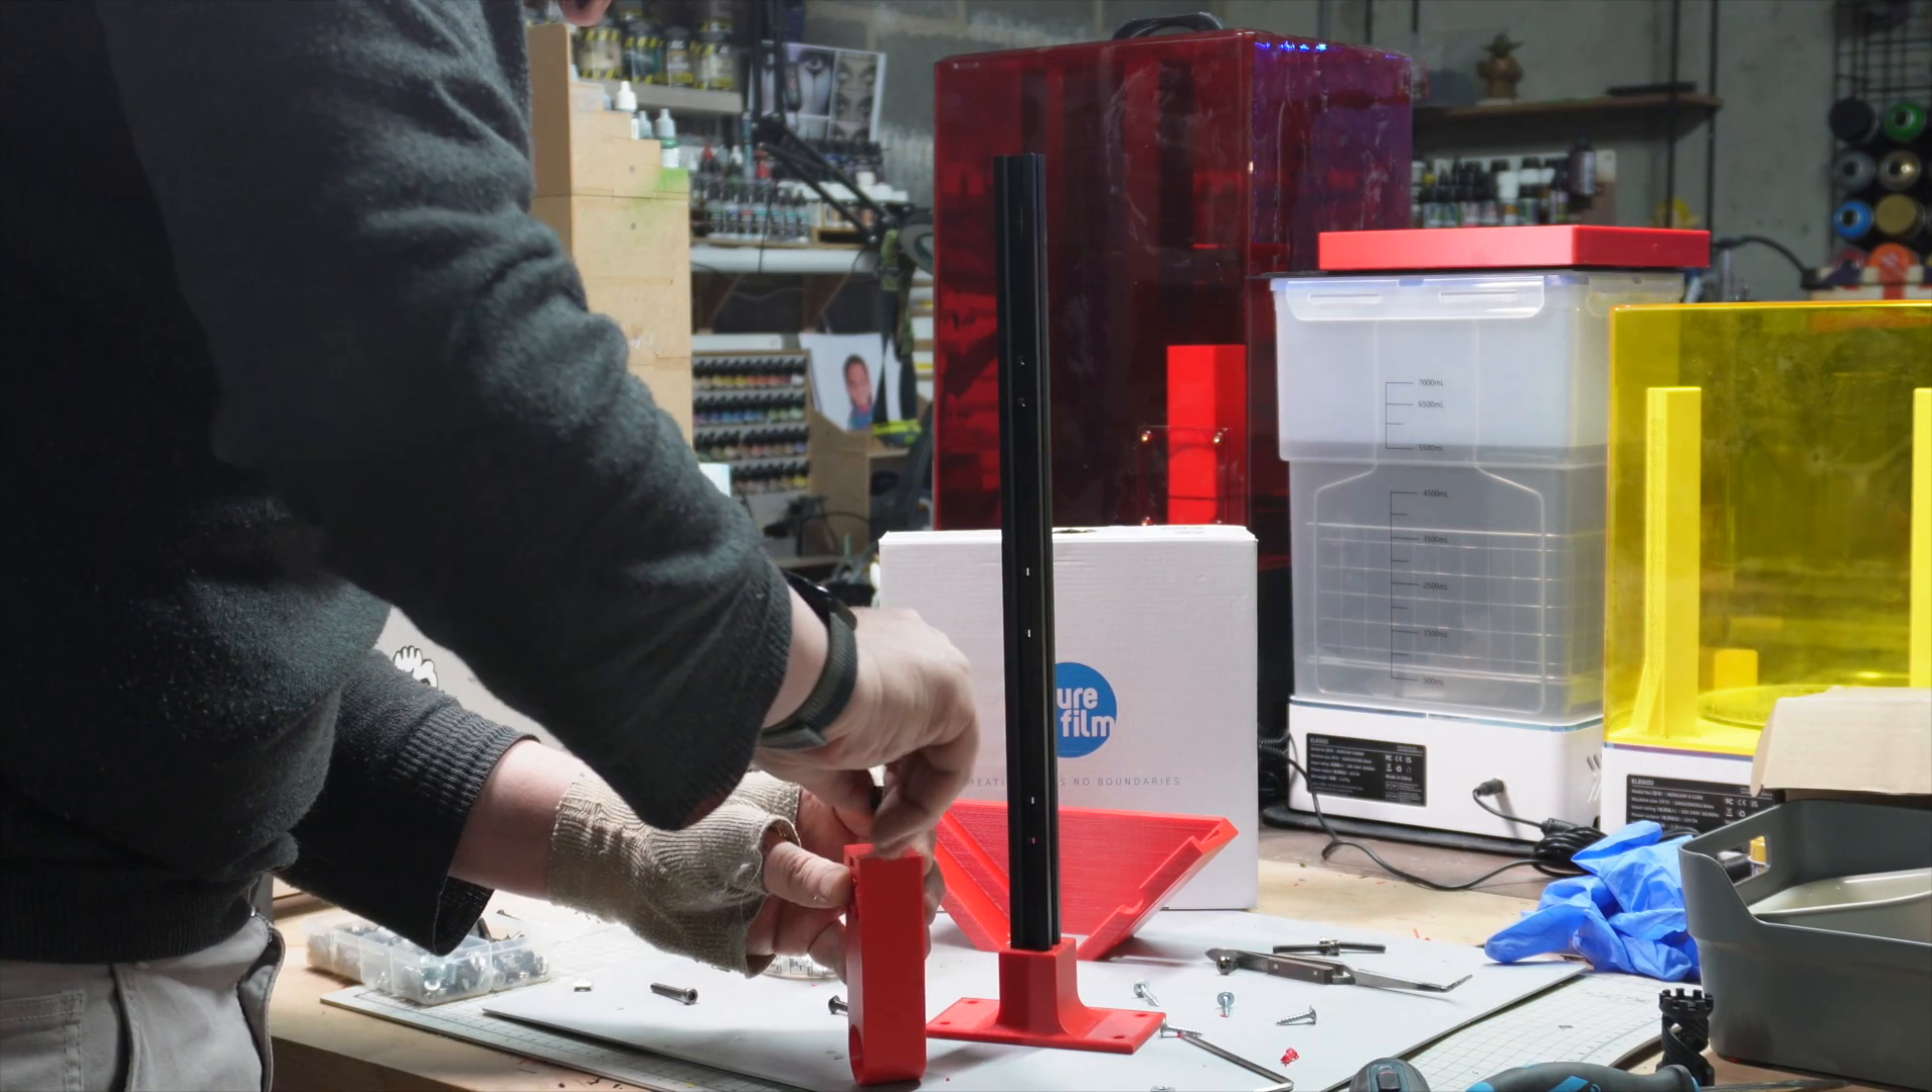Et voilà, on a la barre en aluminium qui tient sur le pied.